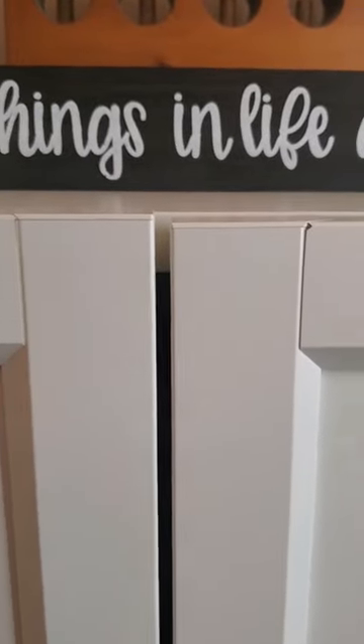You can see here that the doors are not level, we've got a great big gap.